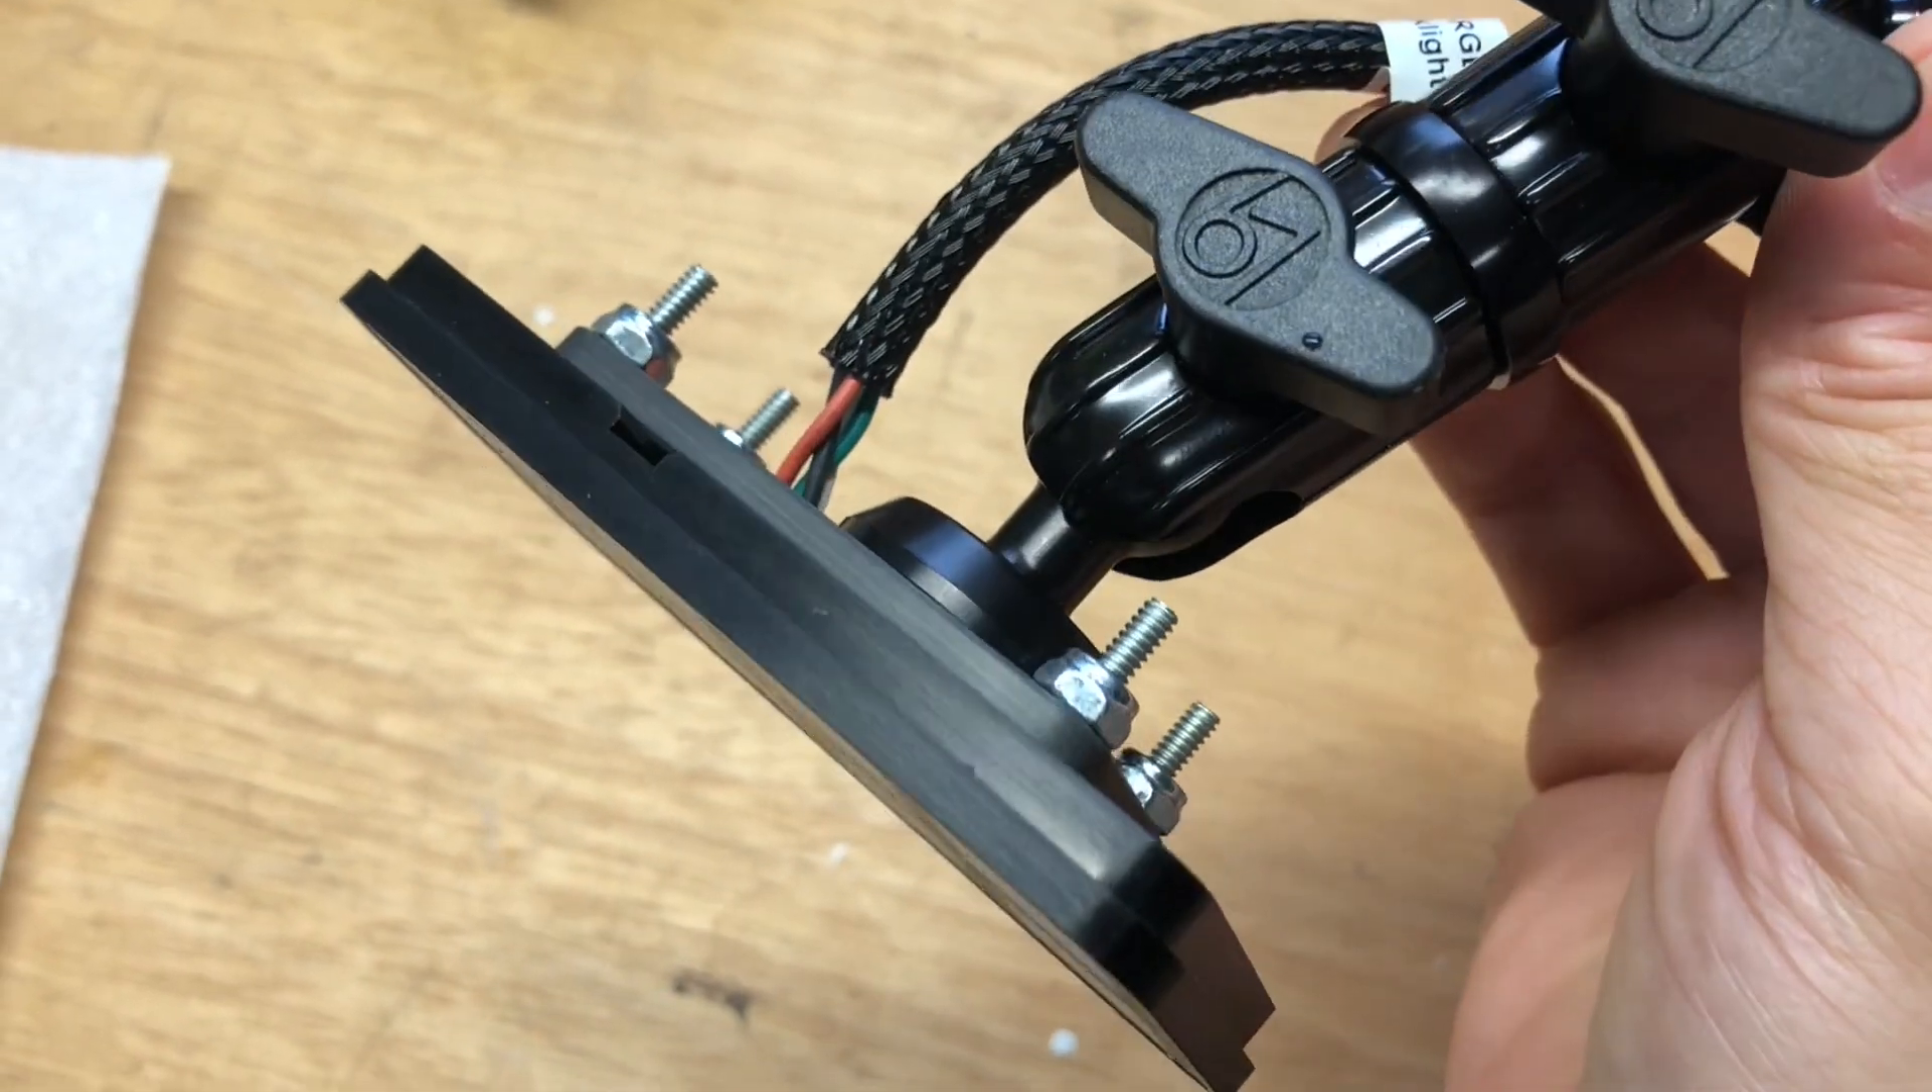These screws kind of stick out a little bit long on the back side.